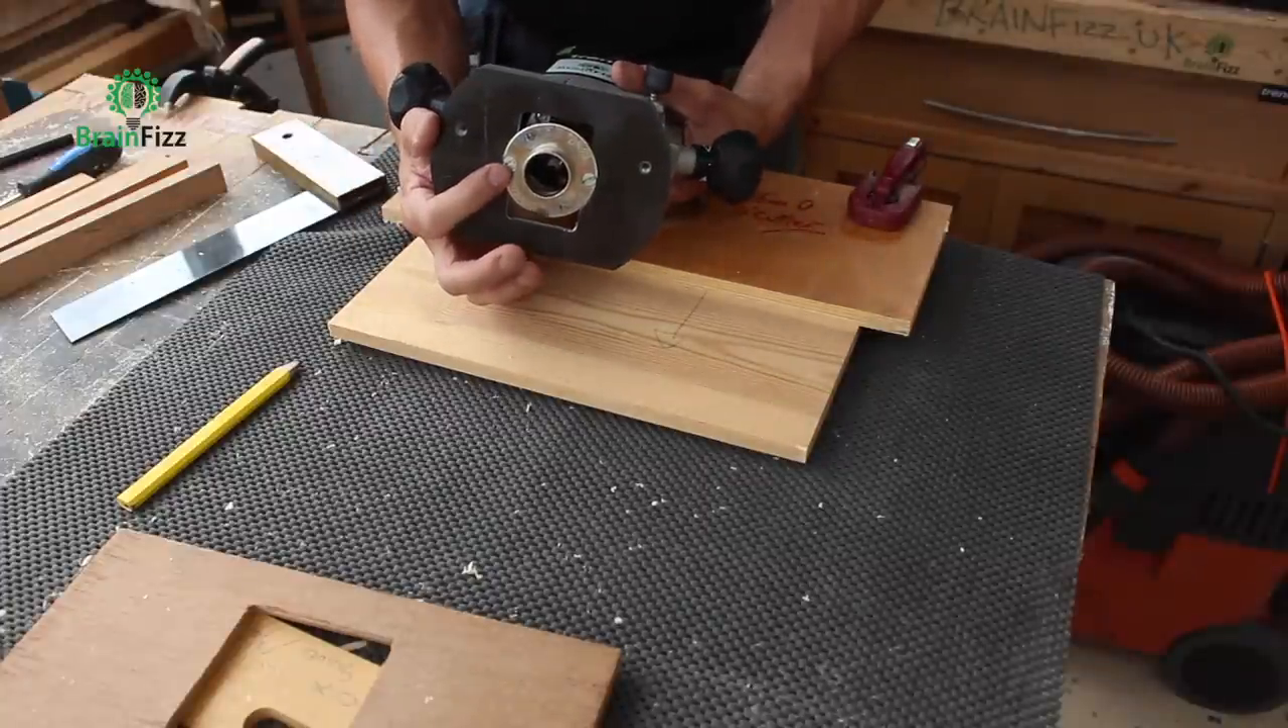Now, I fitted a guide bush to the router.